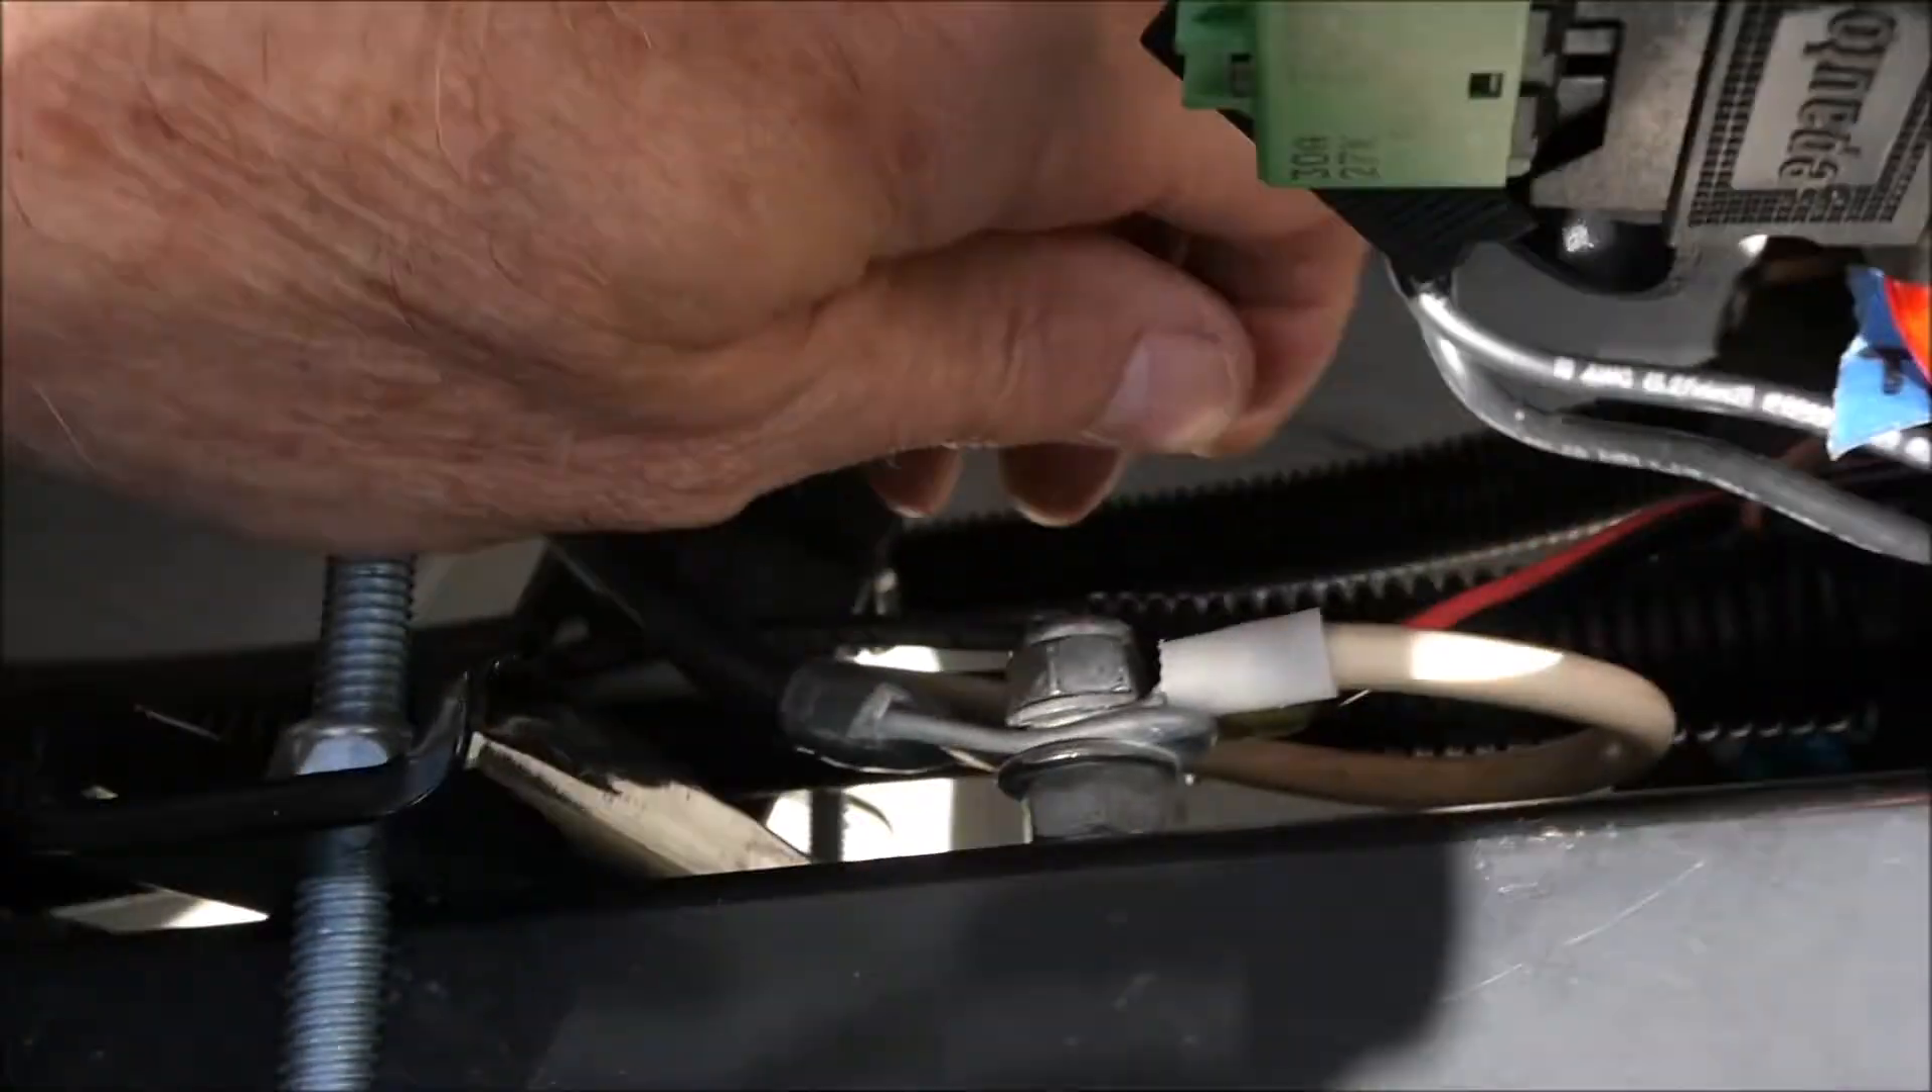The ground wire is hooked up over here on the ground stud.